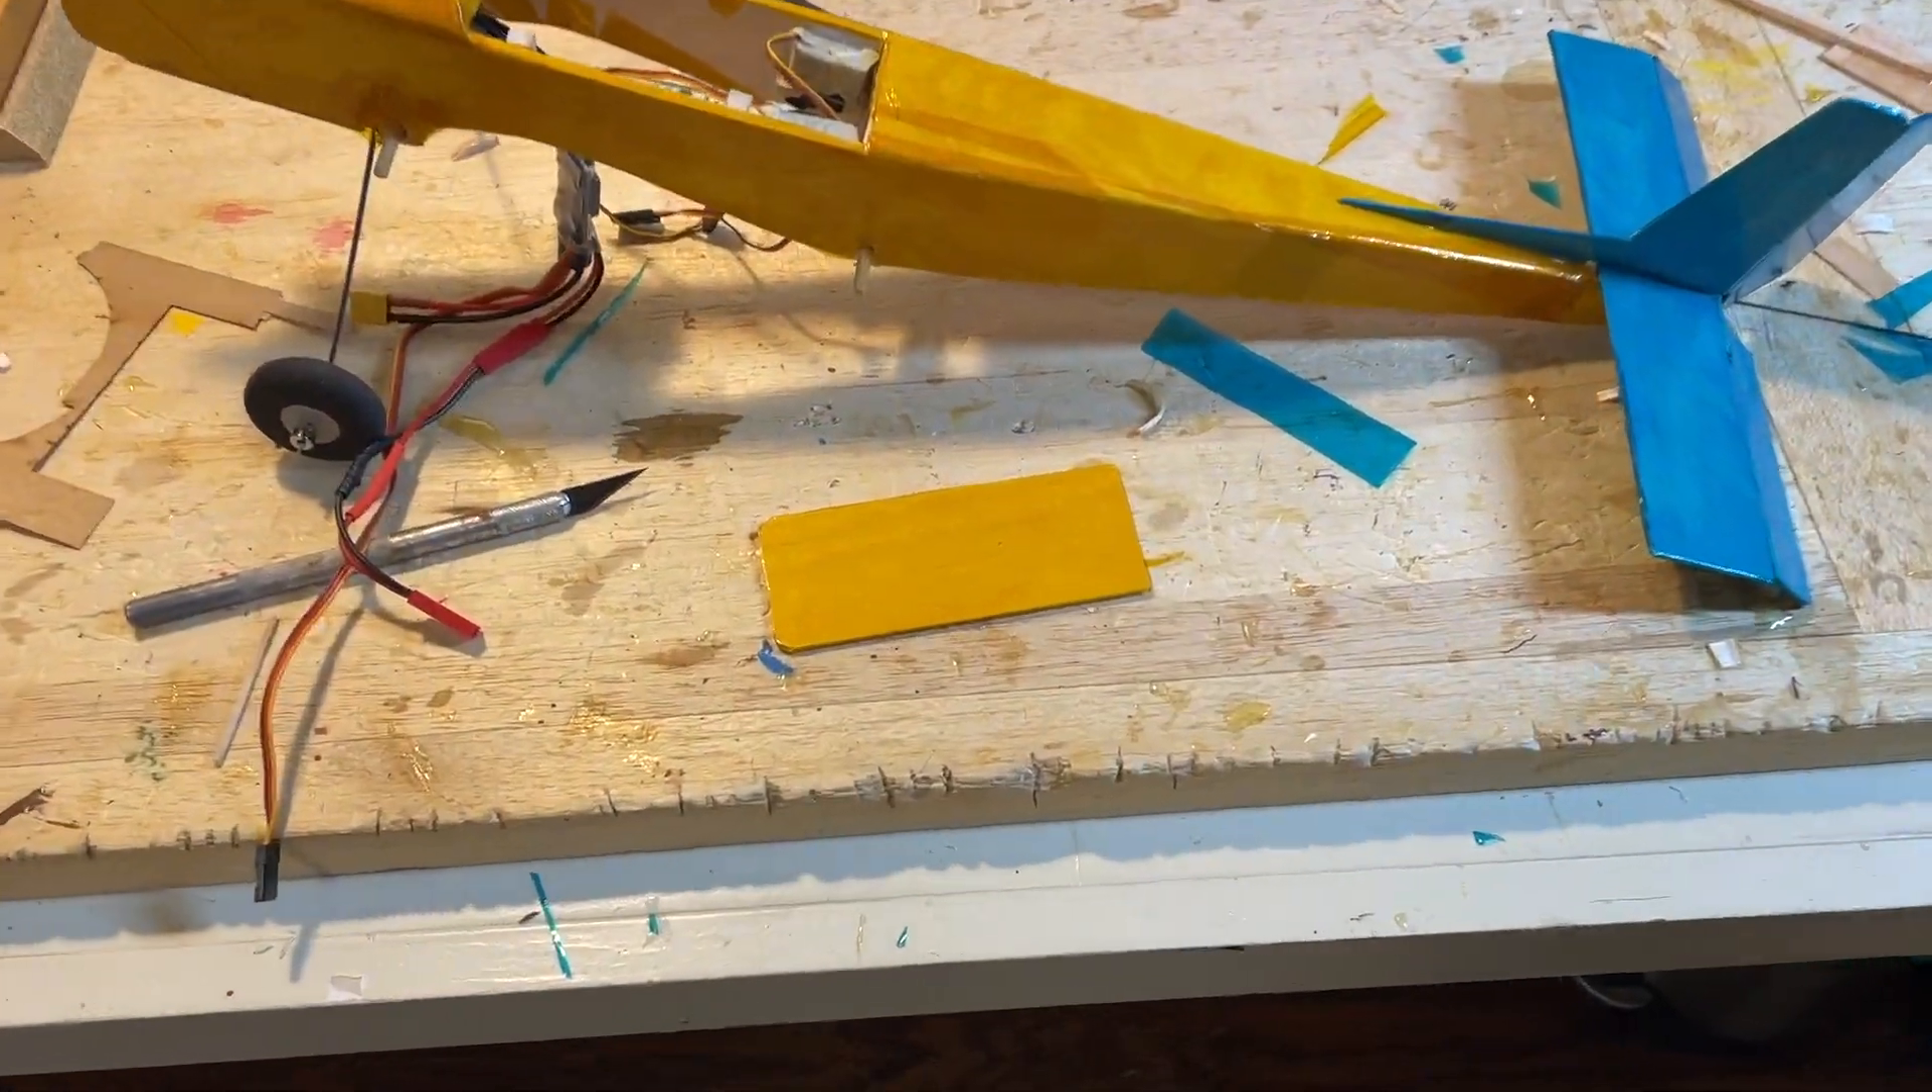And the stab and elevators are shown in place.